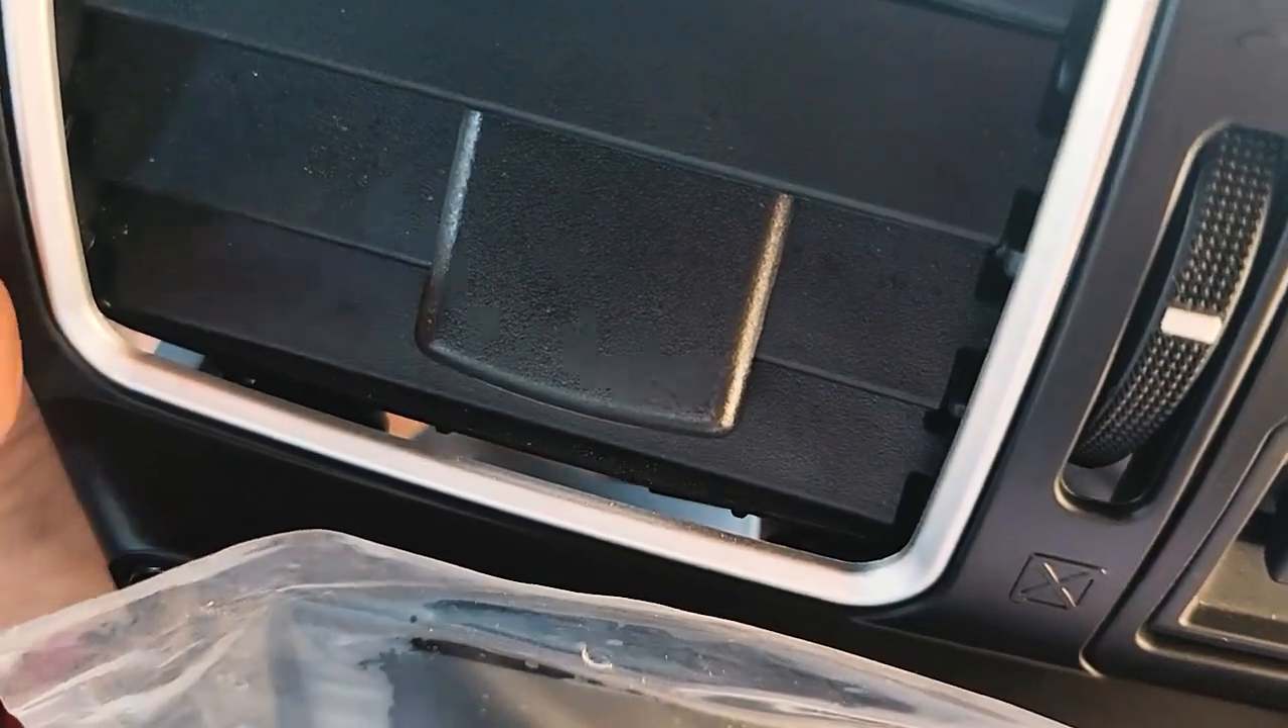So what that did was like you can see there's a decent sized gap there.